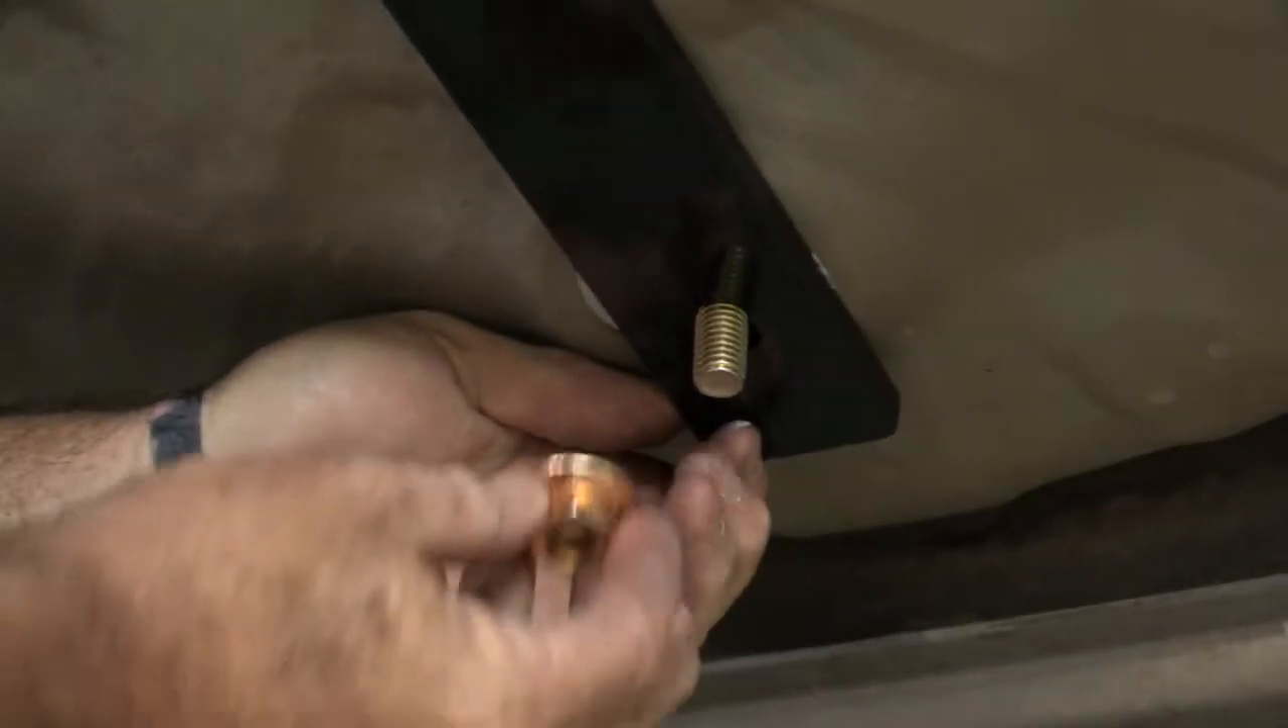You can see that the bolt has come through.